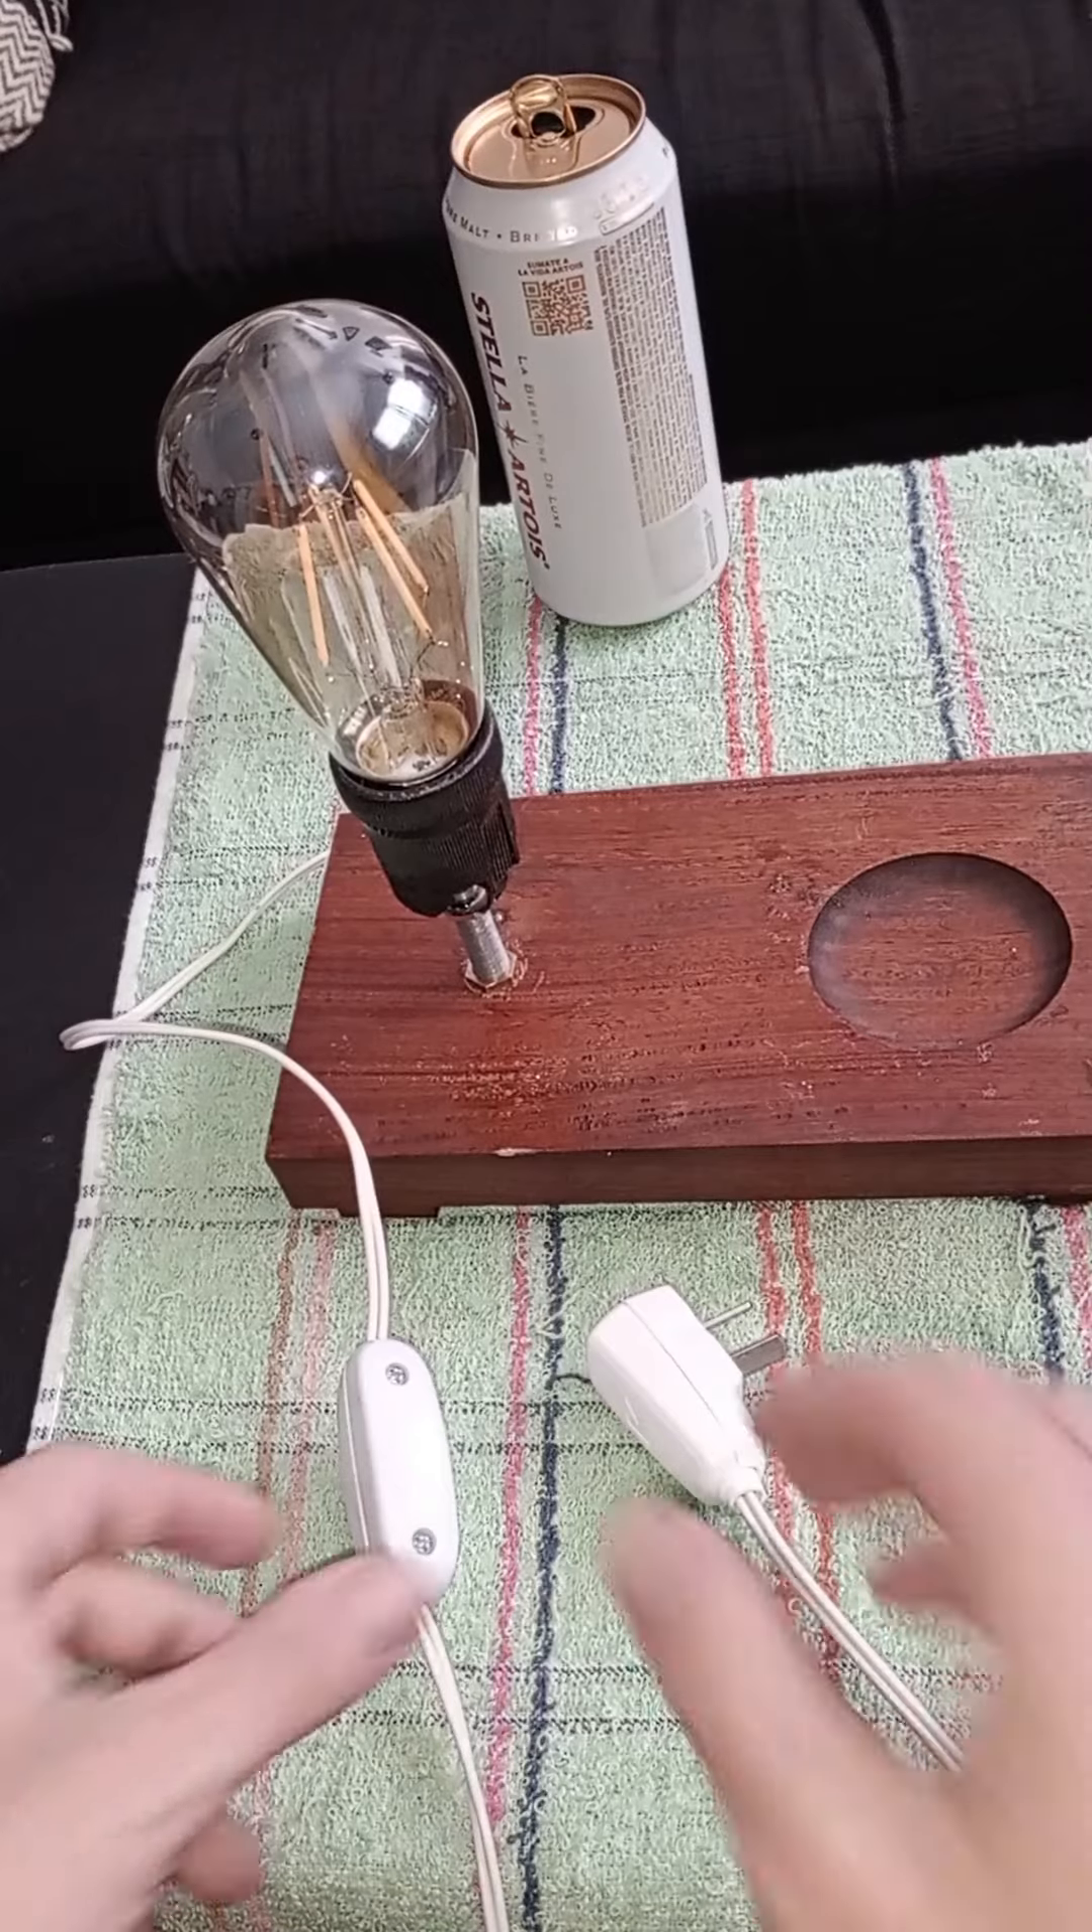Ya está armada la llavecita o el interruptor.